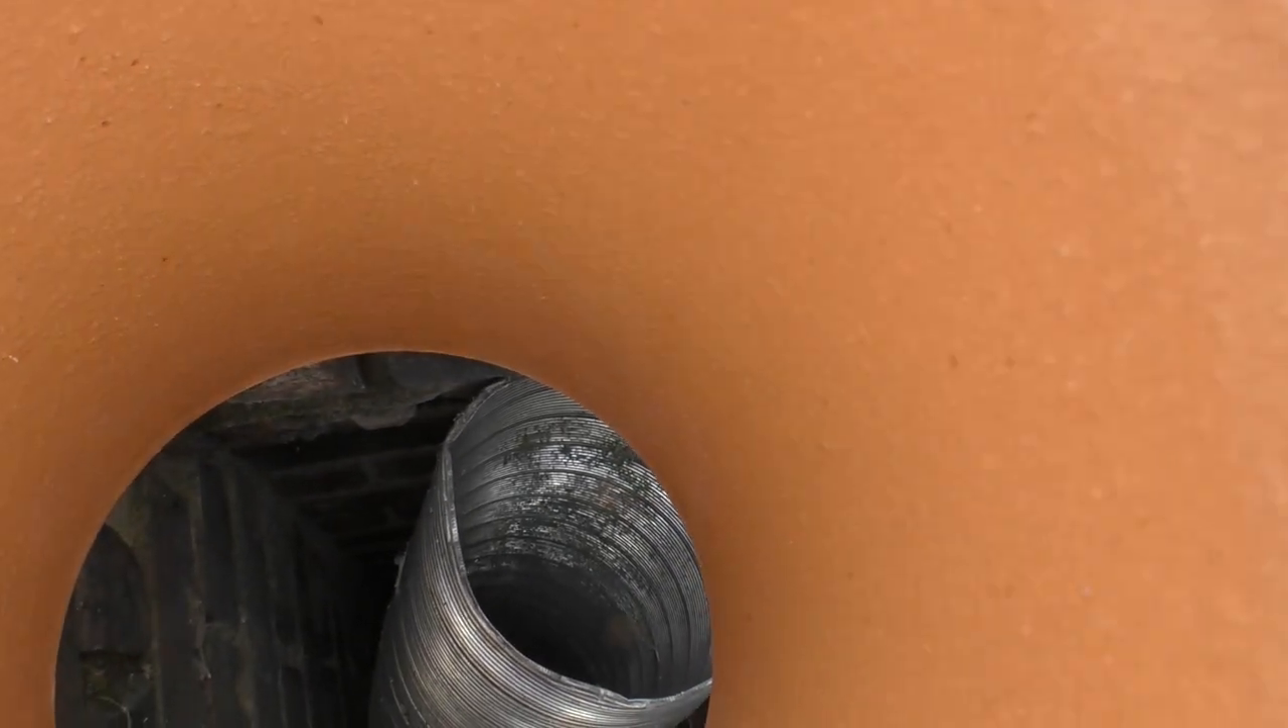You can see the old liner in there which never actually connected with a chimney pot.